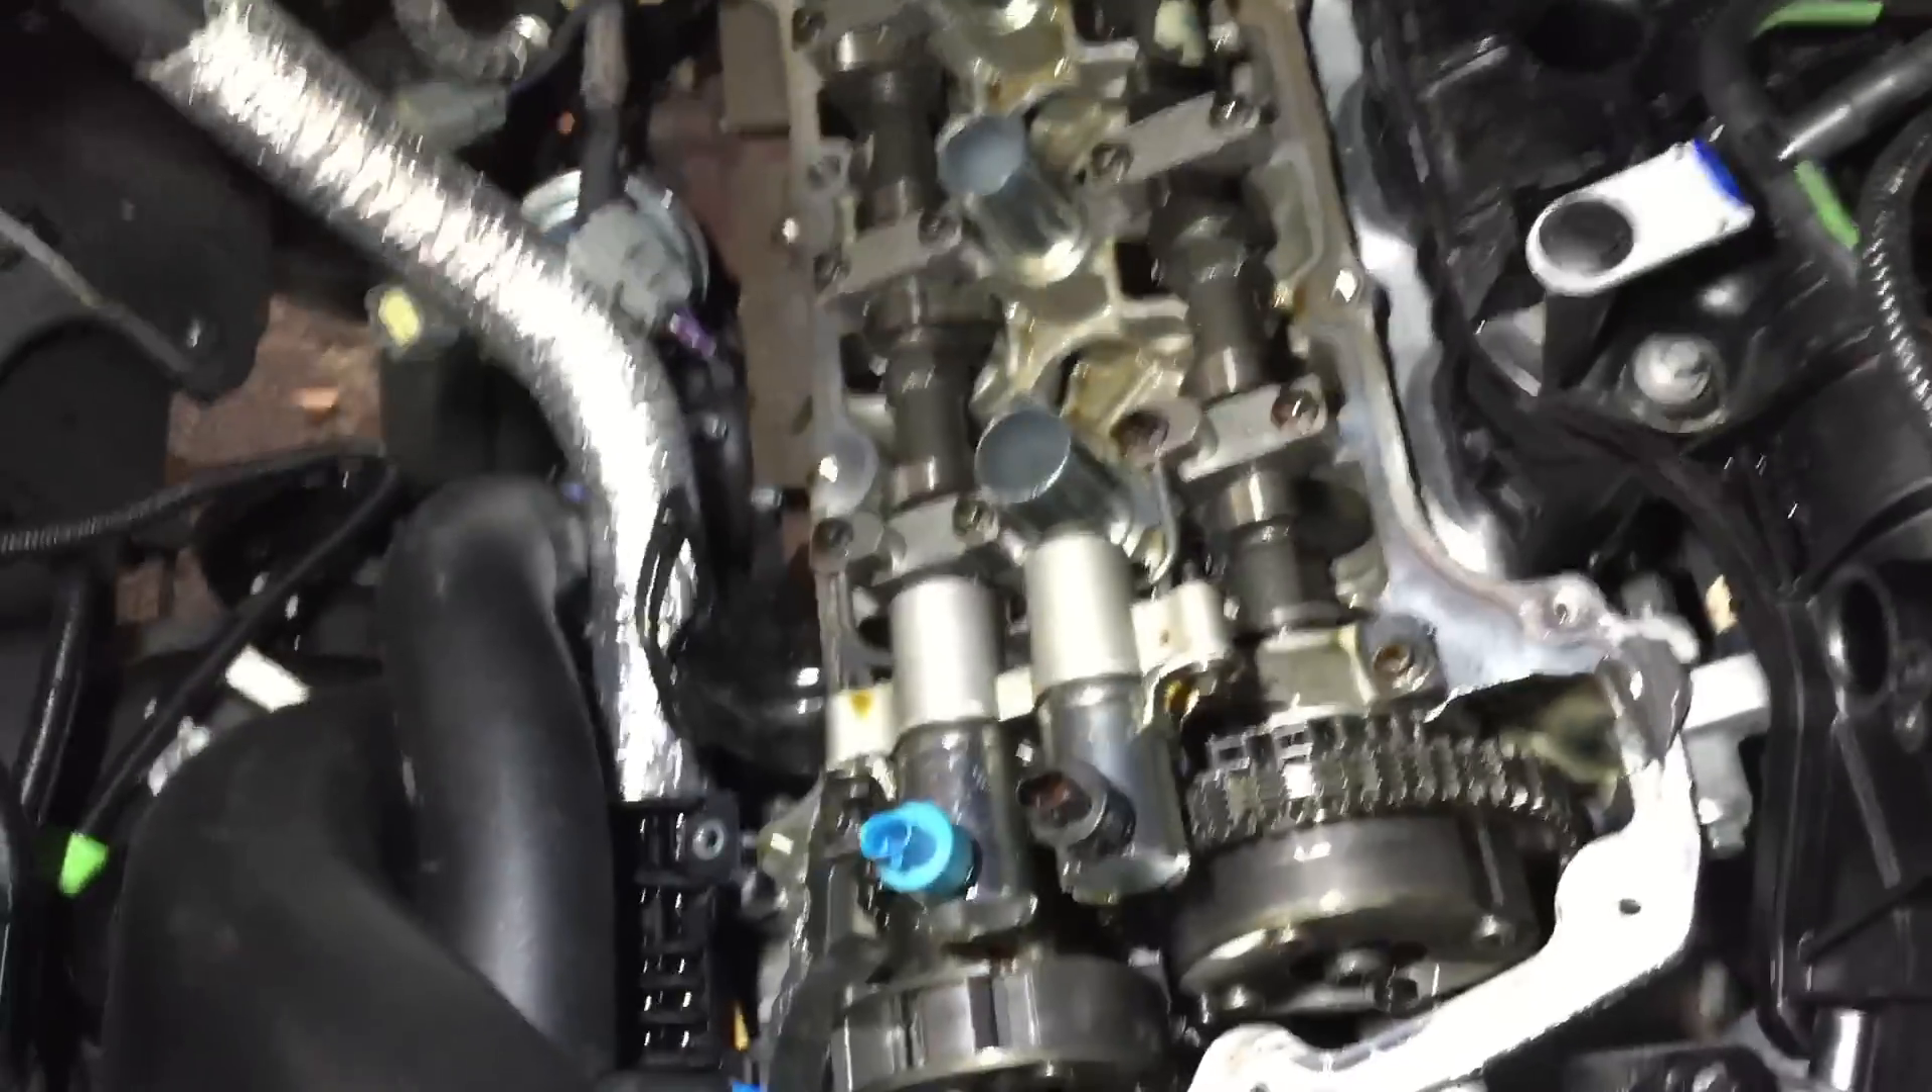I went ahead and pulled the passenger side valve cover off.